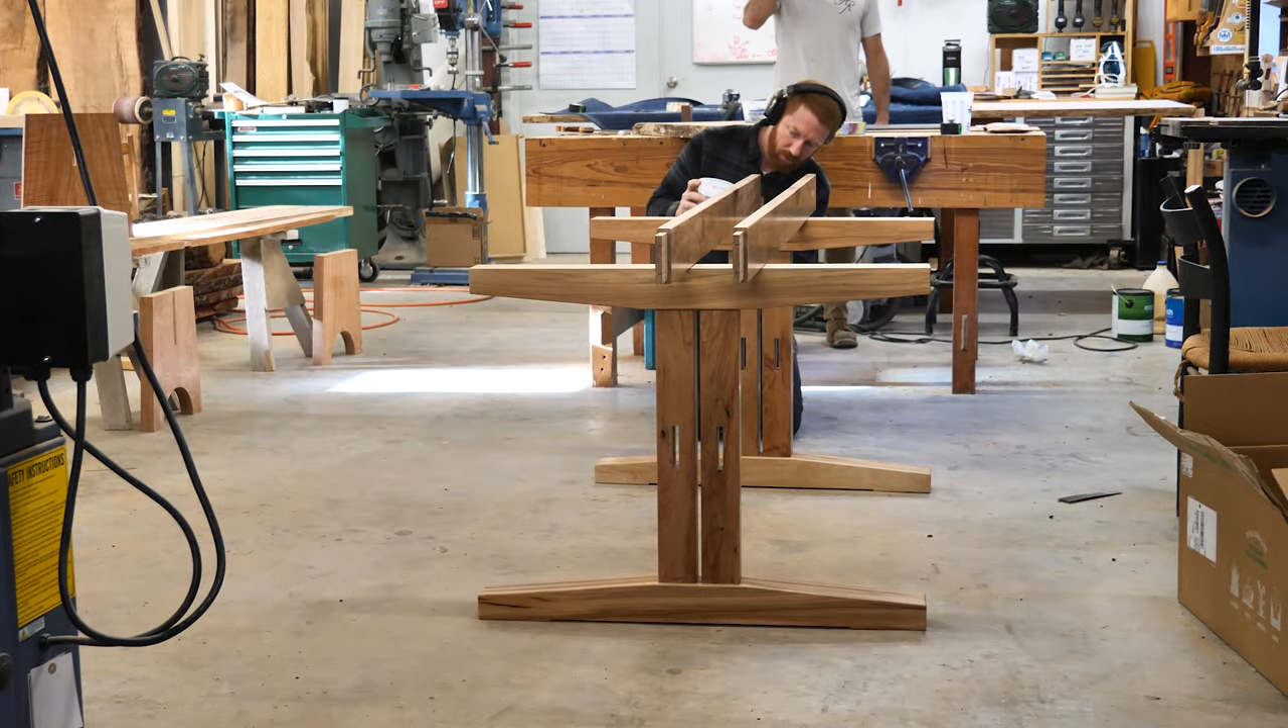So you can see here that the uprights are already assembled.